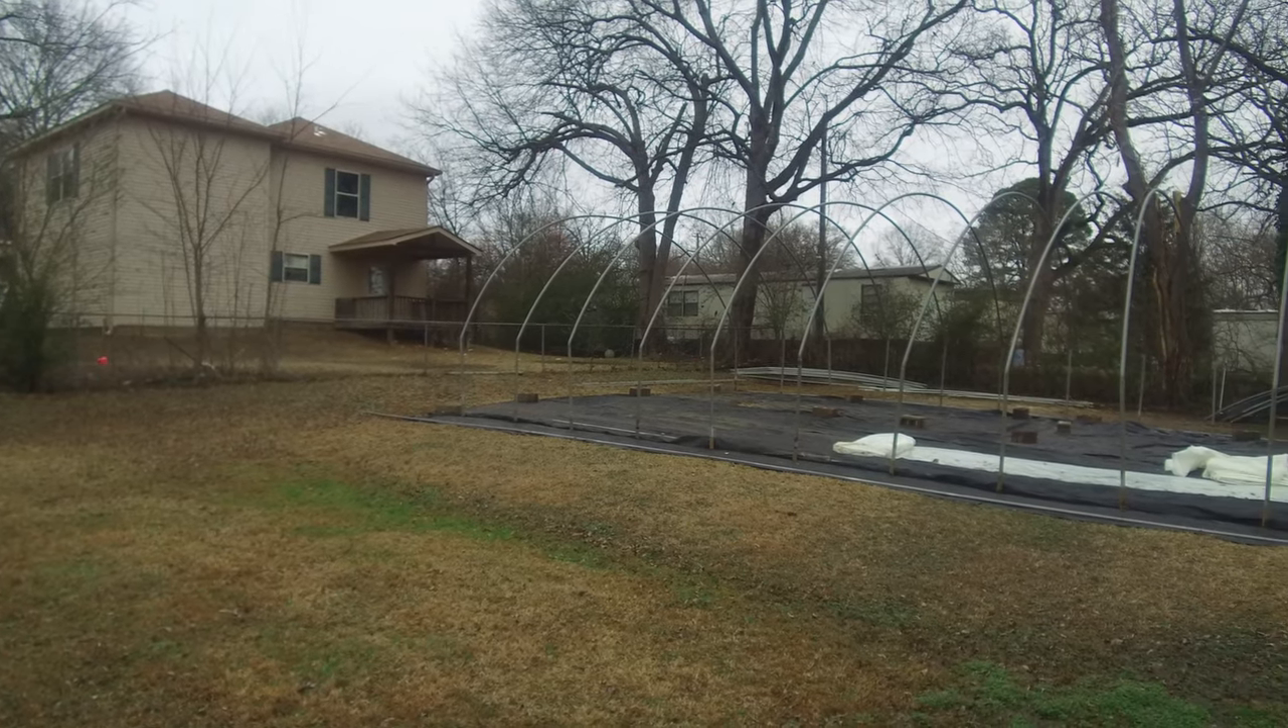As you see, we got the bows put up across there.